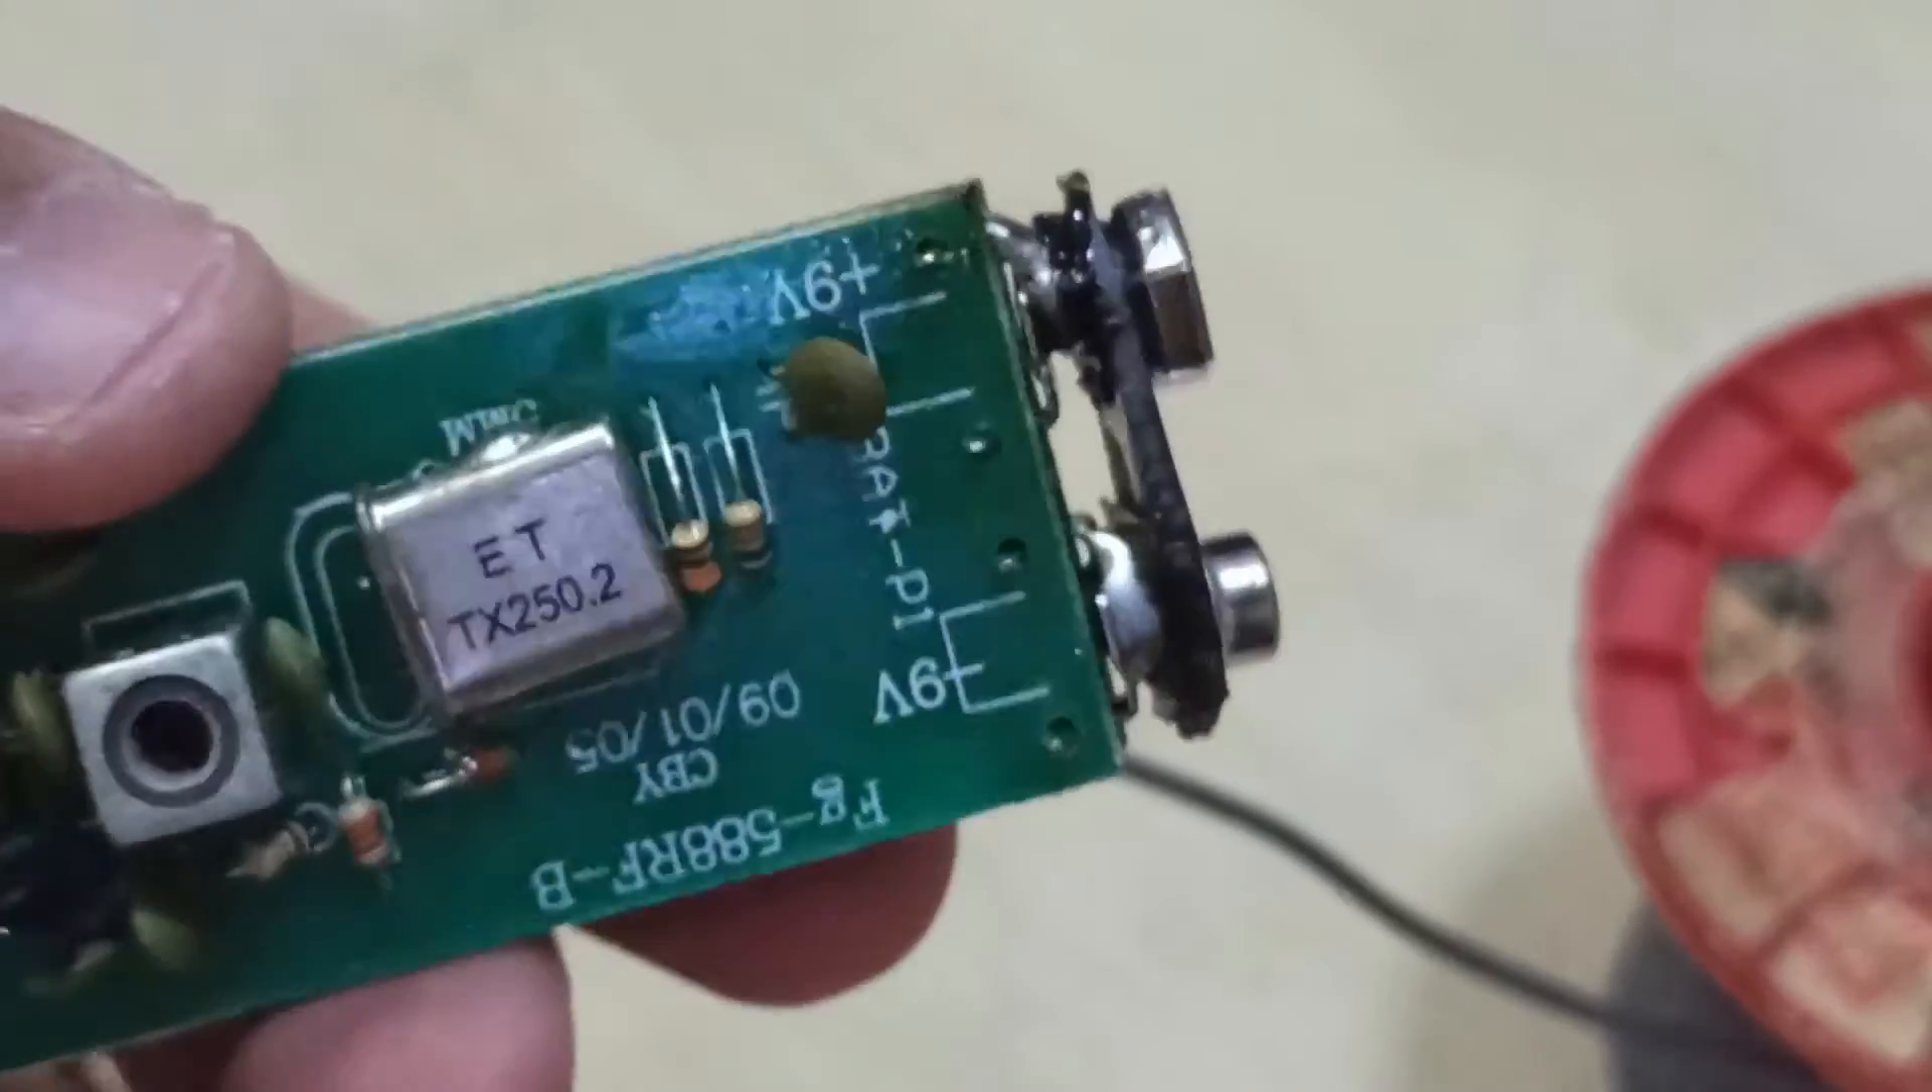तो अब ये हमारा टर्मिनल लग गया है, अब हम इसको अपने कवर में वापिस डाल देंगे।